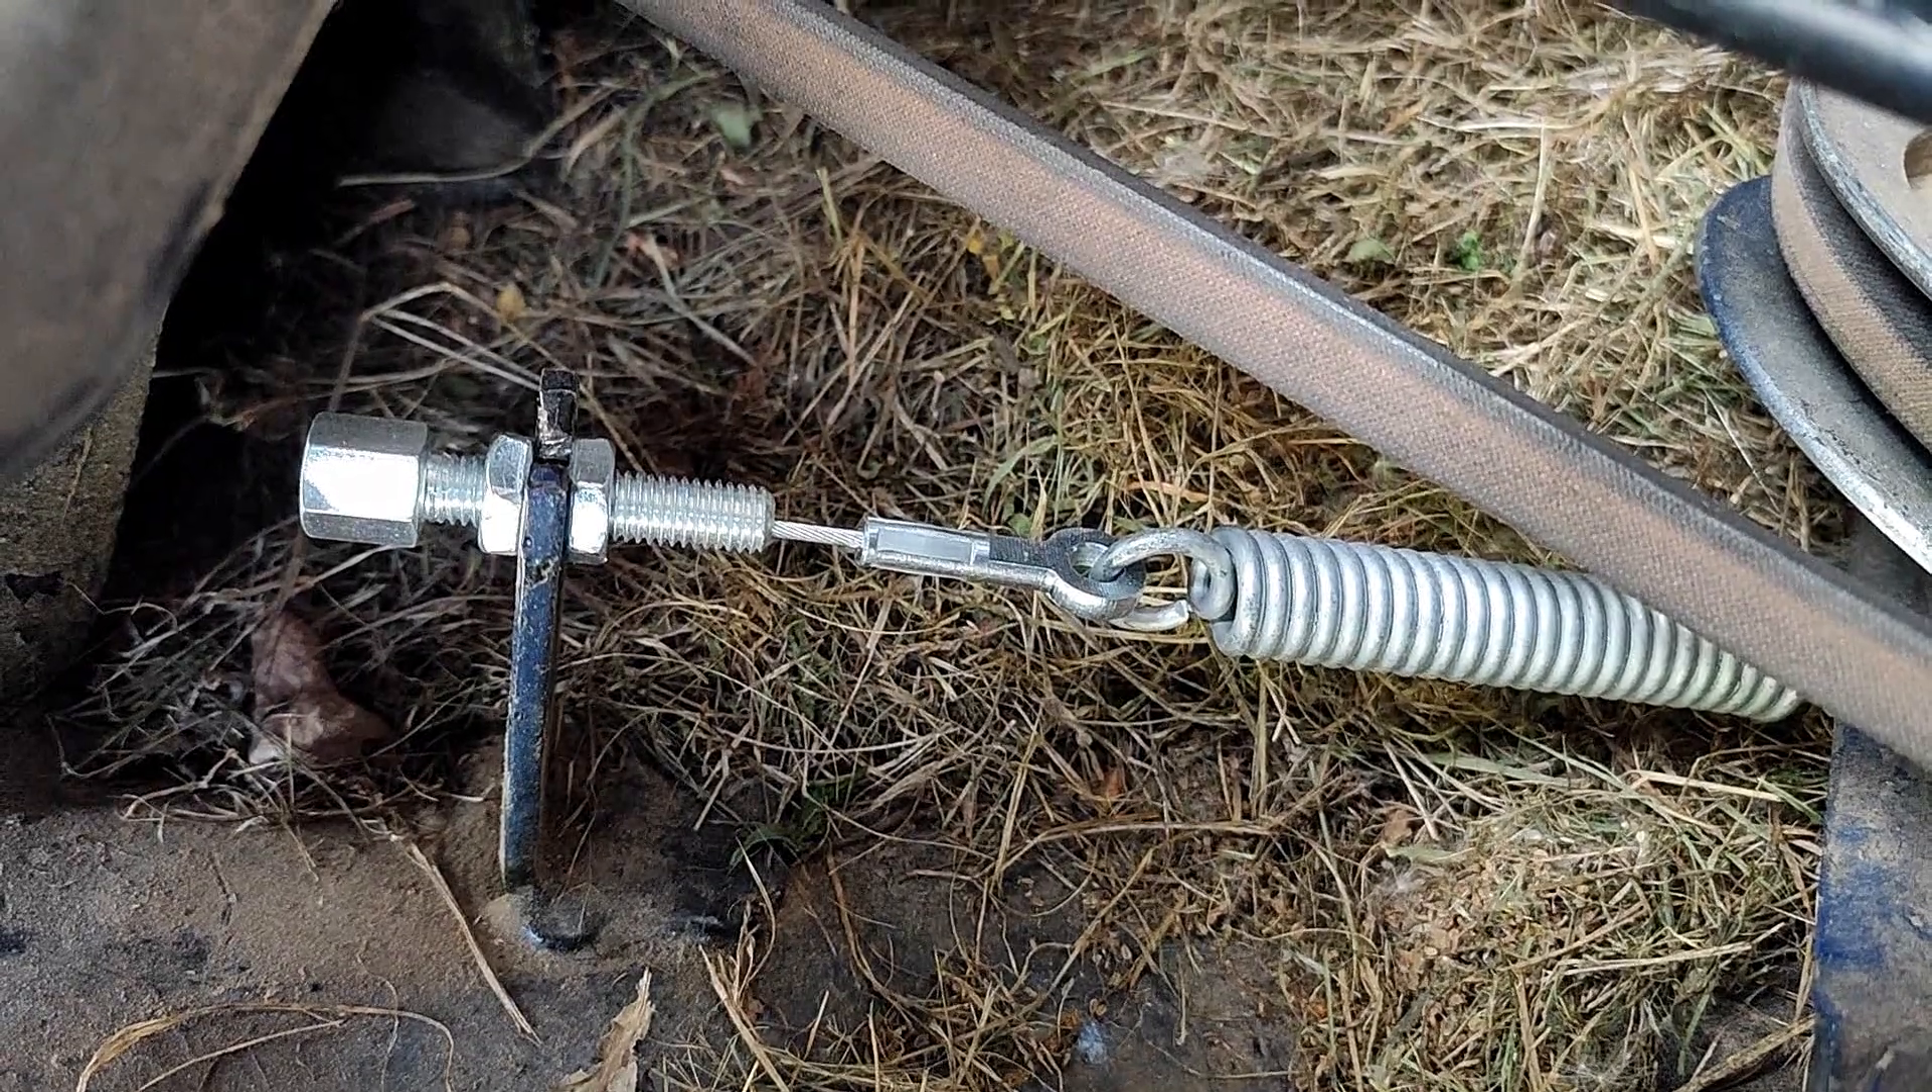Donc voilà le ressort tendeur de courroie est installé.